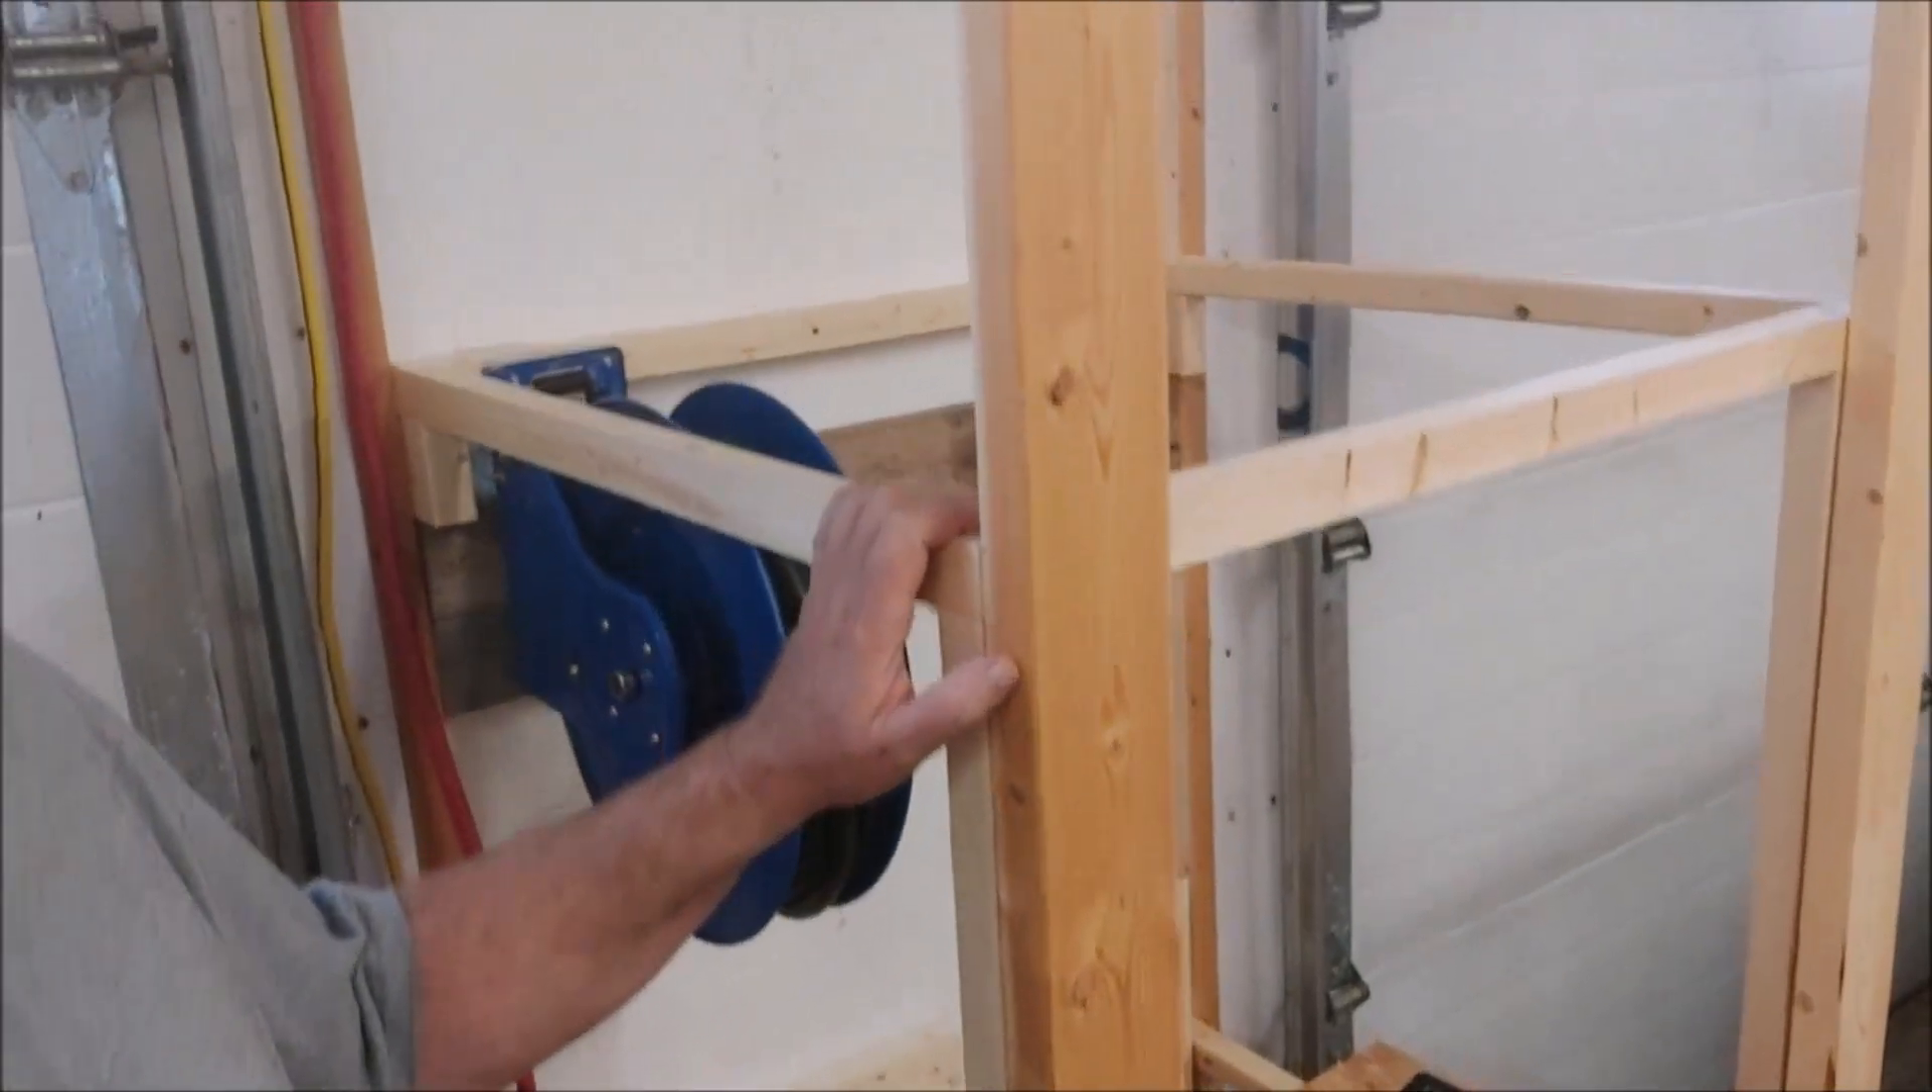You can see here, I haven't put the shelf on. So you can kind of see, you can kind of see the frame that I built.